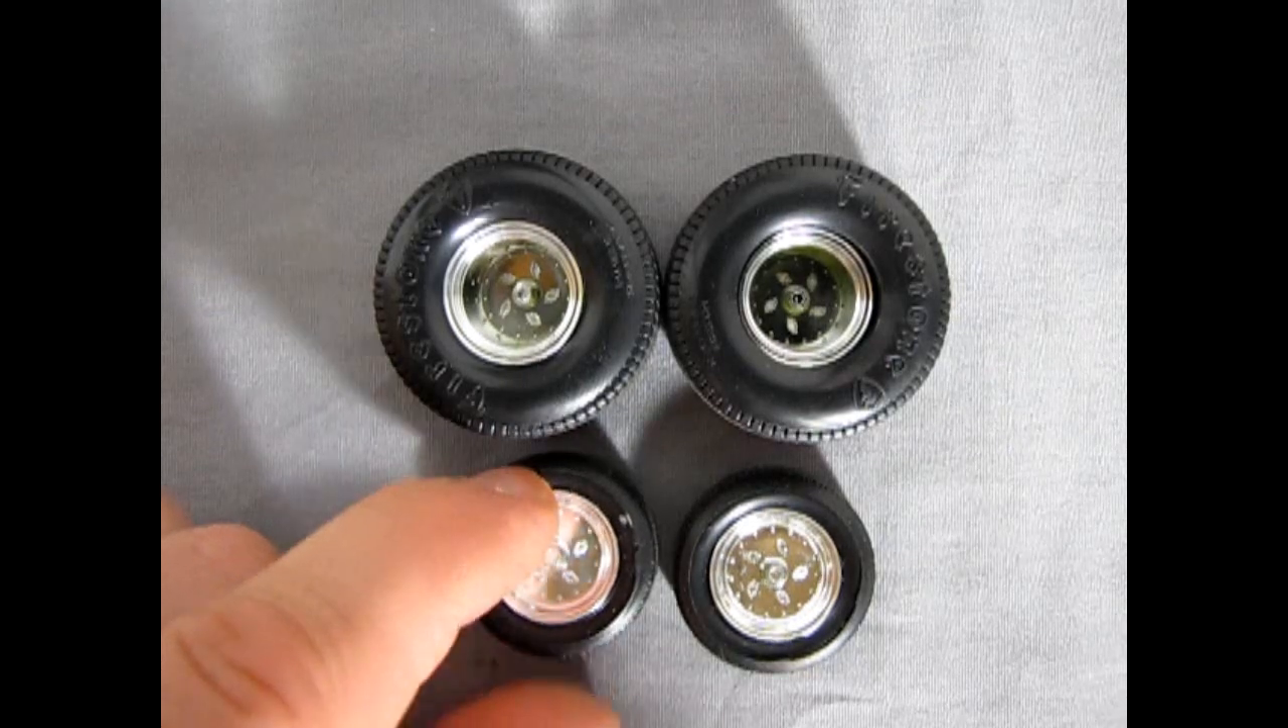Now, I've got the, uh, chrome wheels put in here.